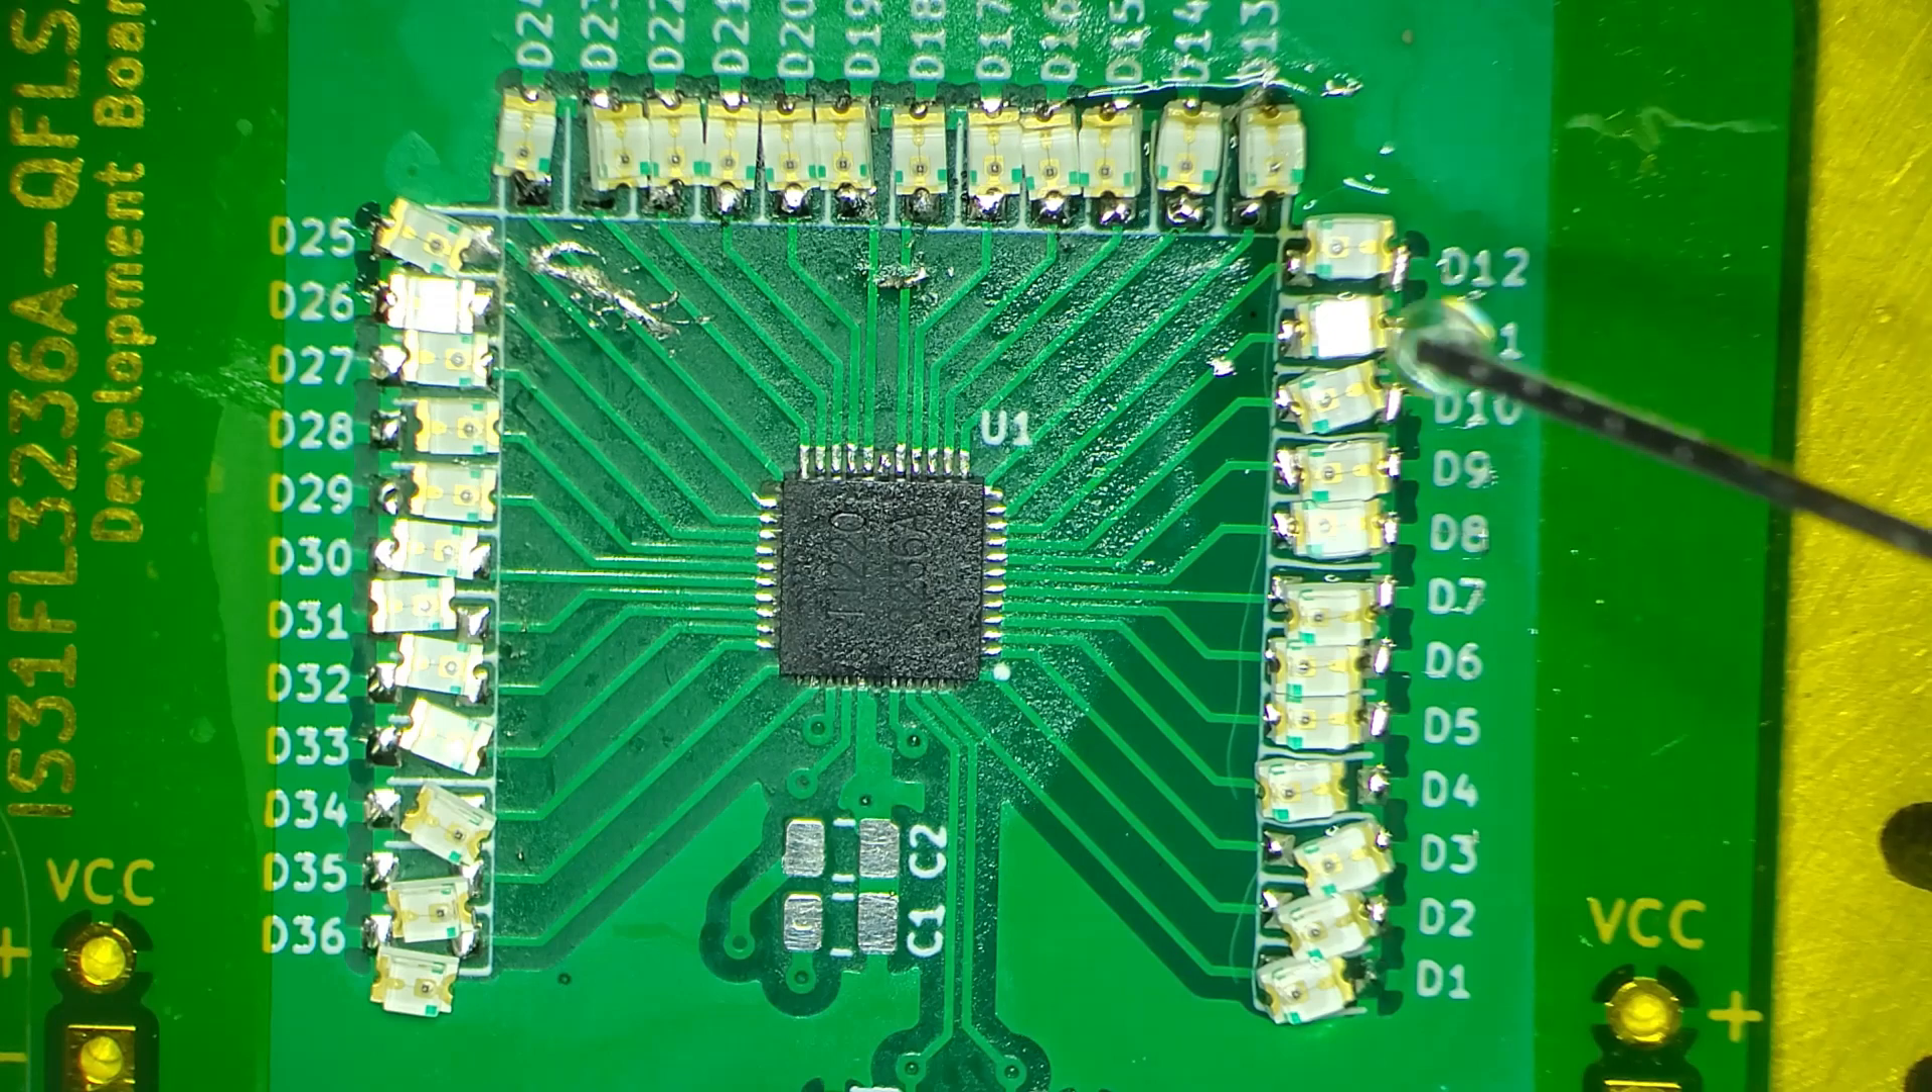So now I'm getting ready to solder the LEDs since they've all been placed down.